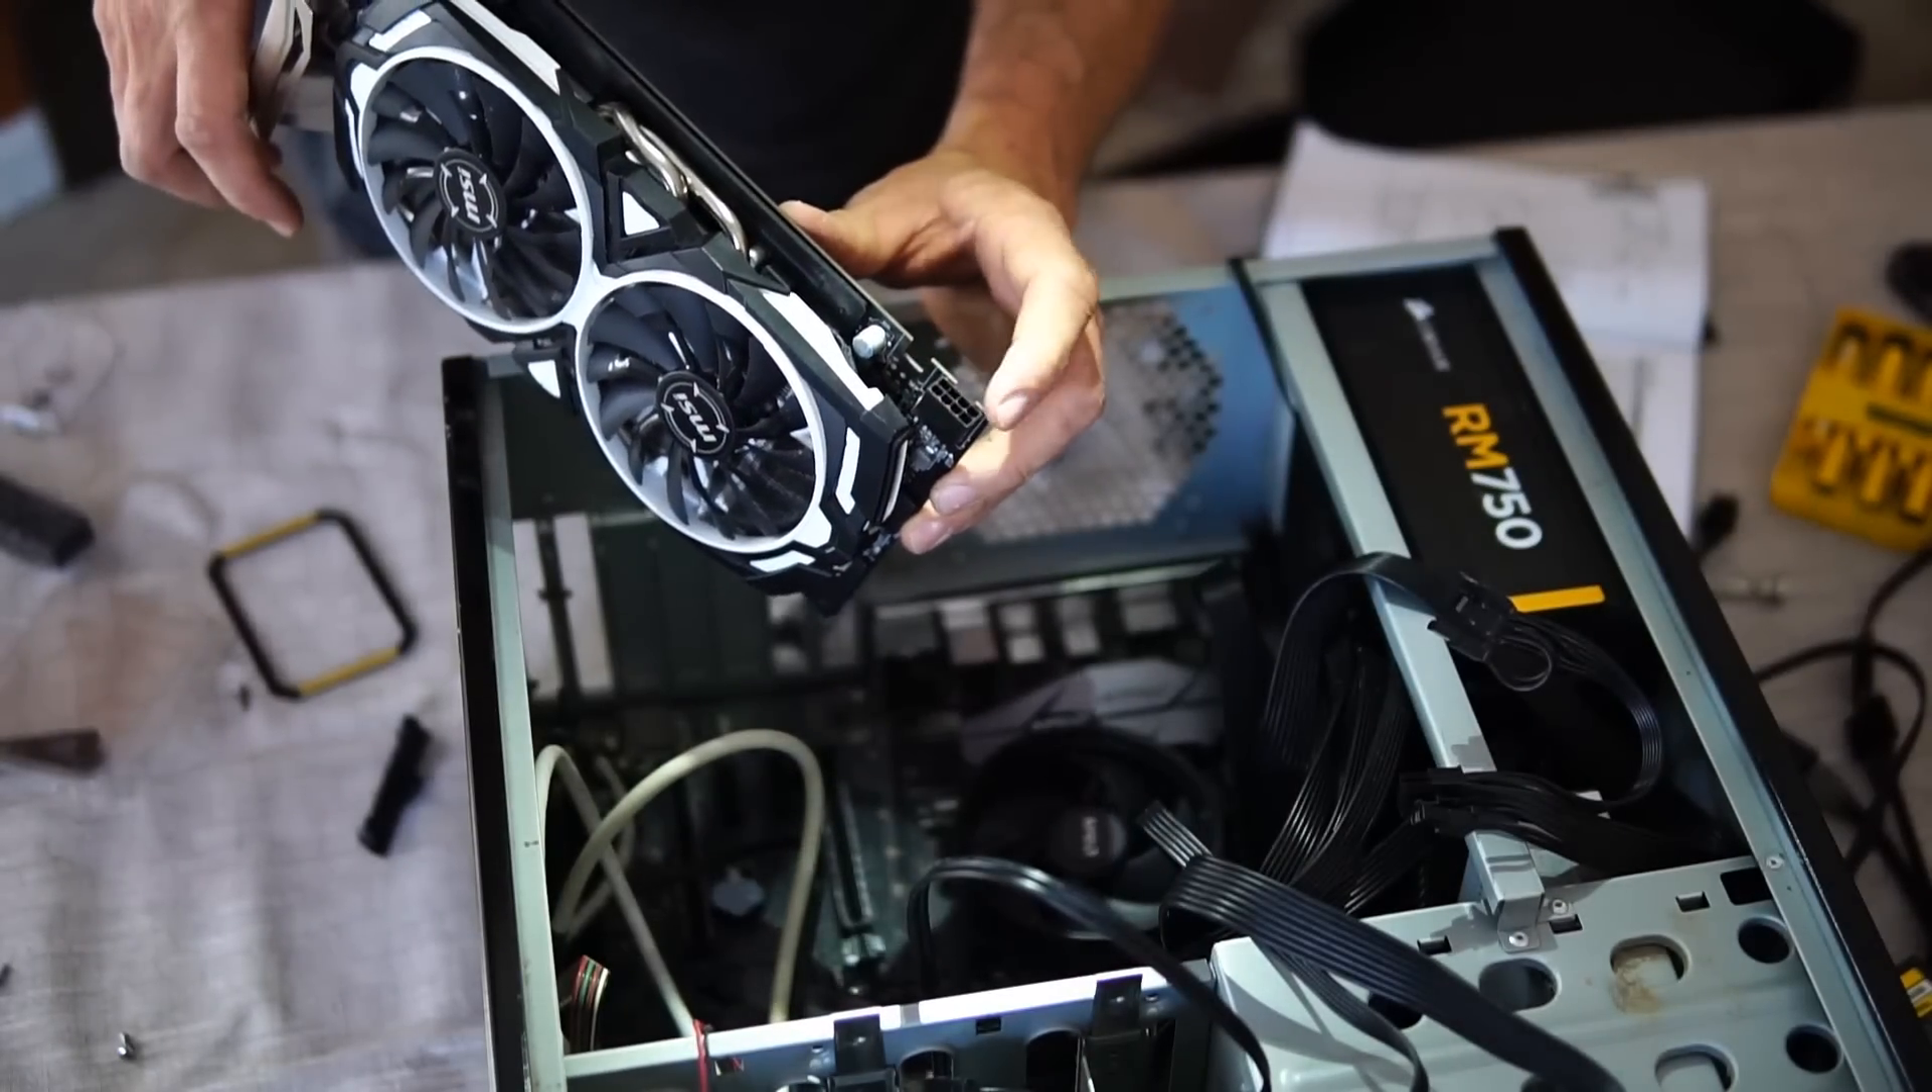The last and largest piece of this computer is the giant video card which you're going to try to squeeze into the chassis.